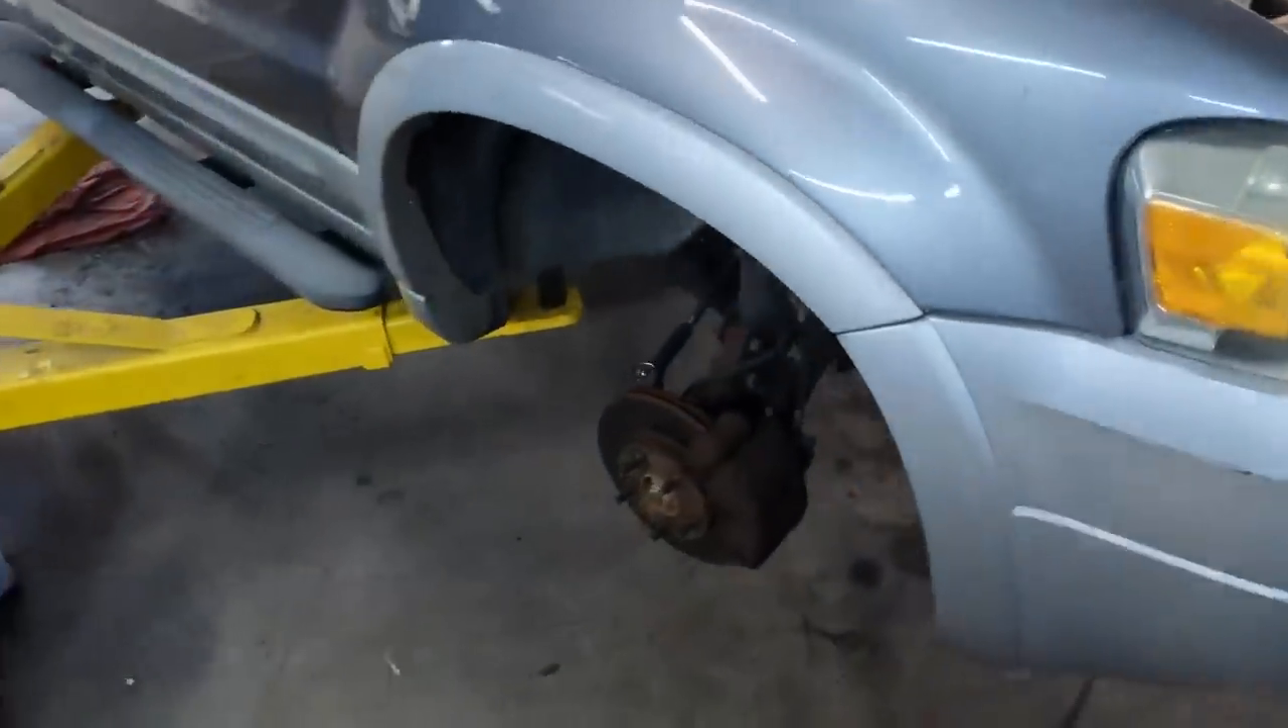I just need to slap the wheels back on and we'll get this thing over to the uh to another shop to have the alignment done and we'll be good to go.